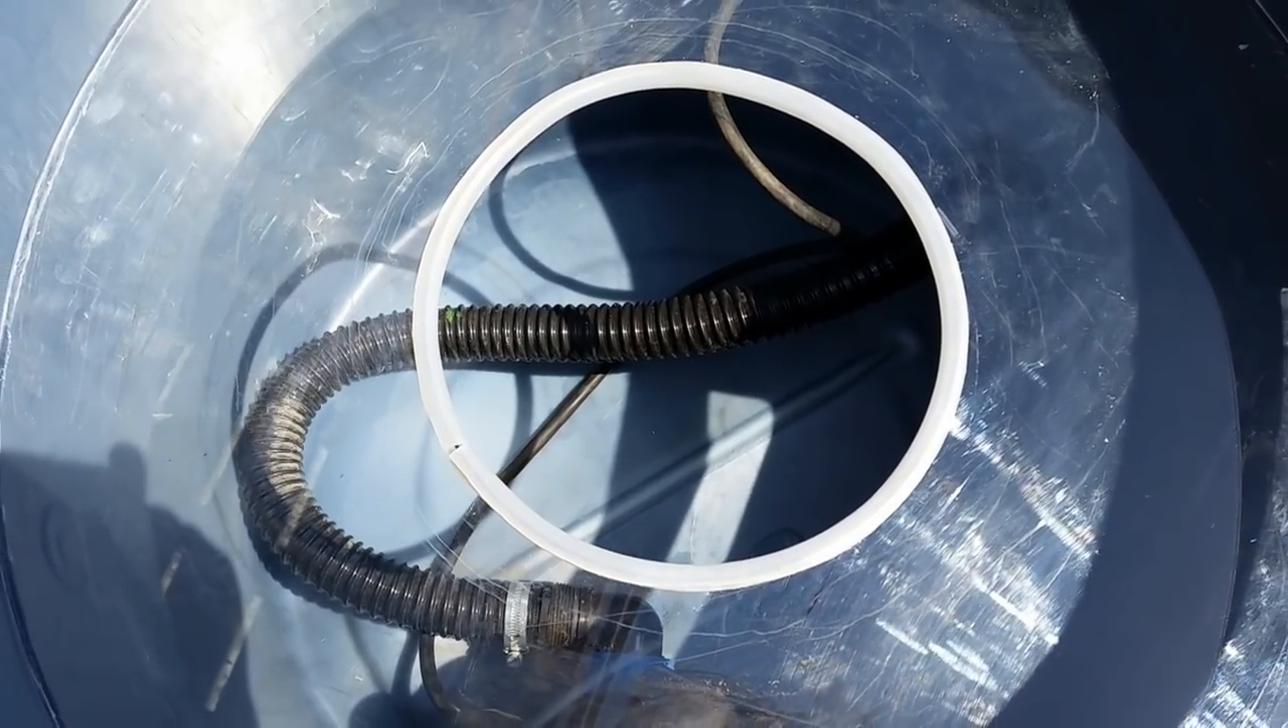Now in there I have put a piece of pipe around where the basket sits.